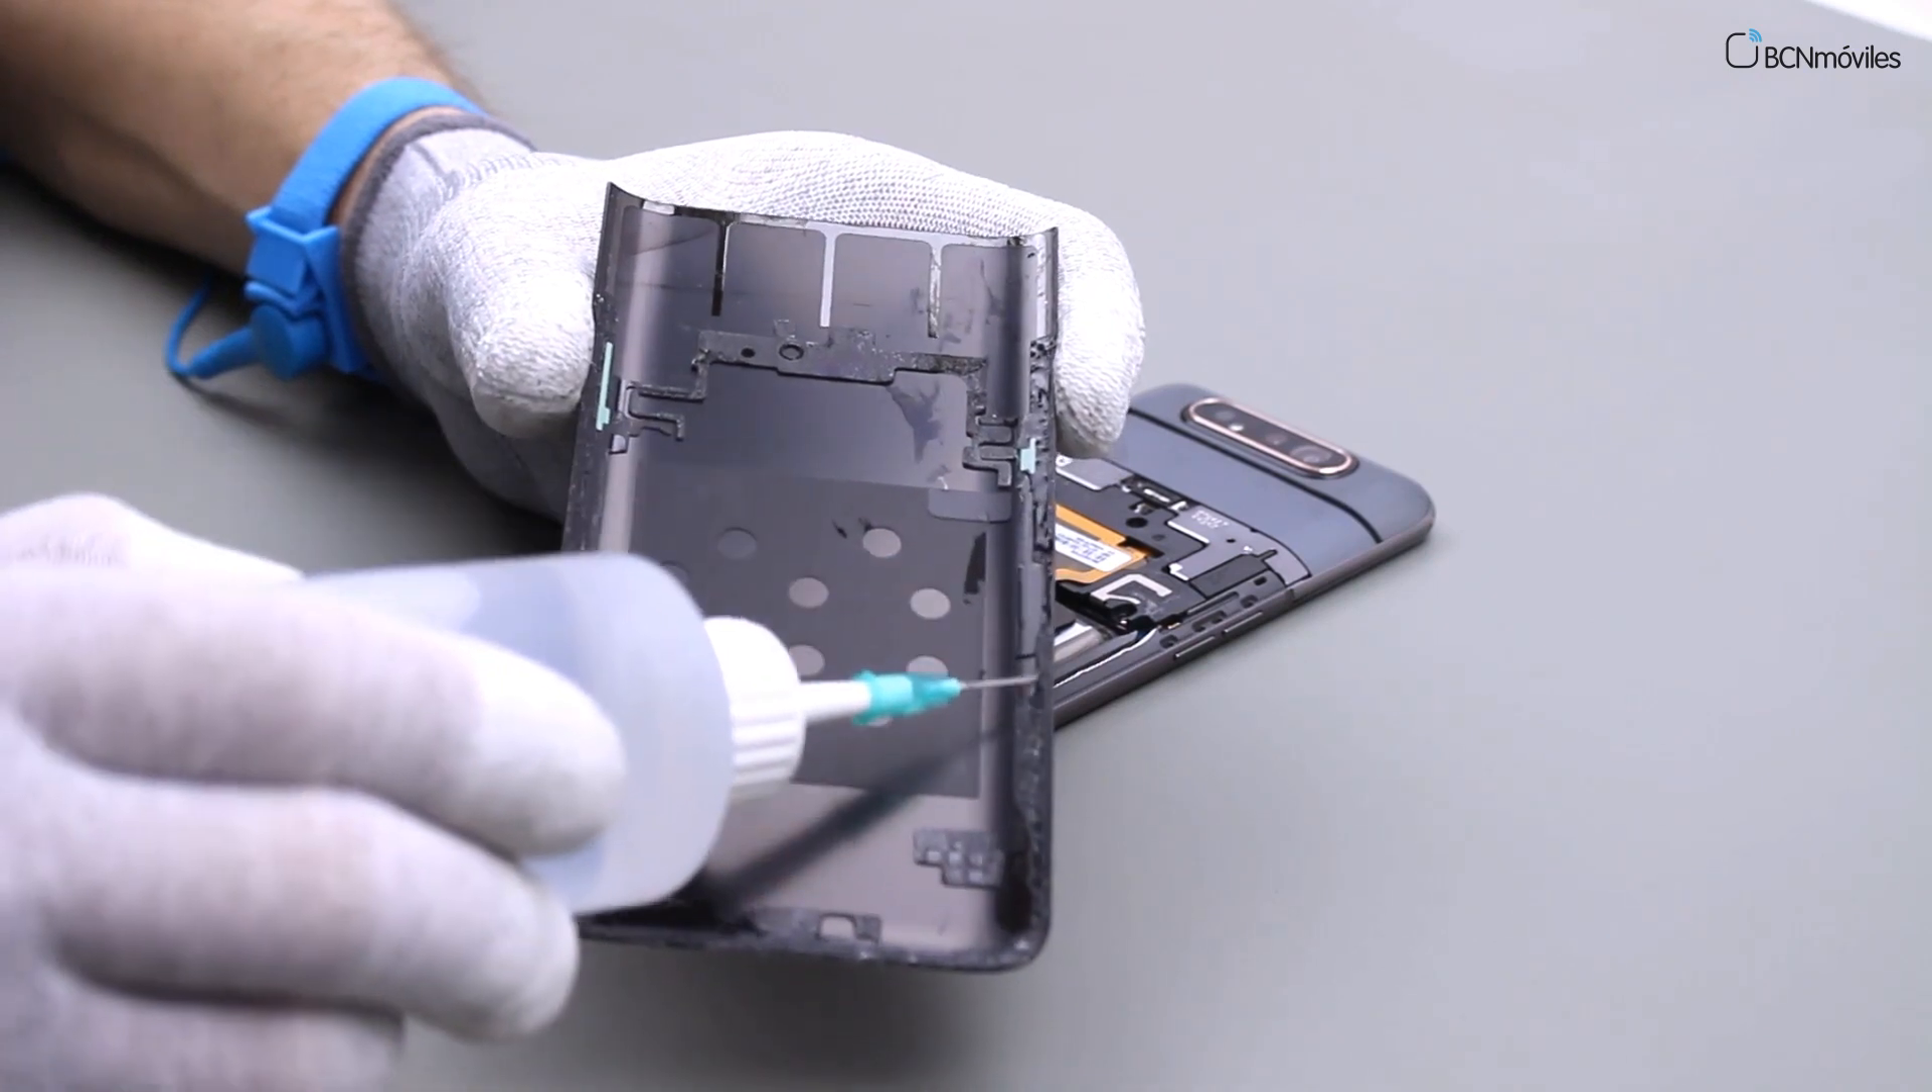Para finalizar esta reparación lo que me queda es pegar este cristal trasero.